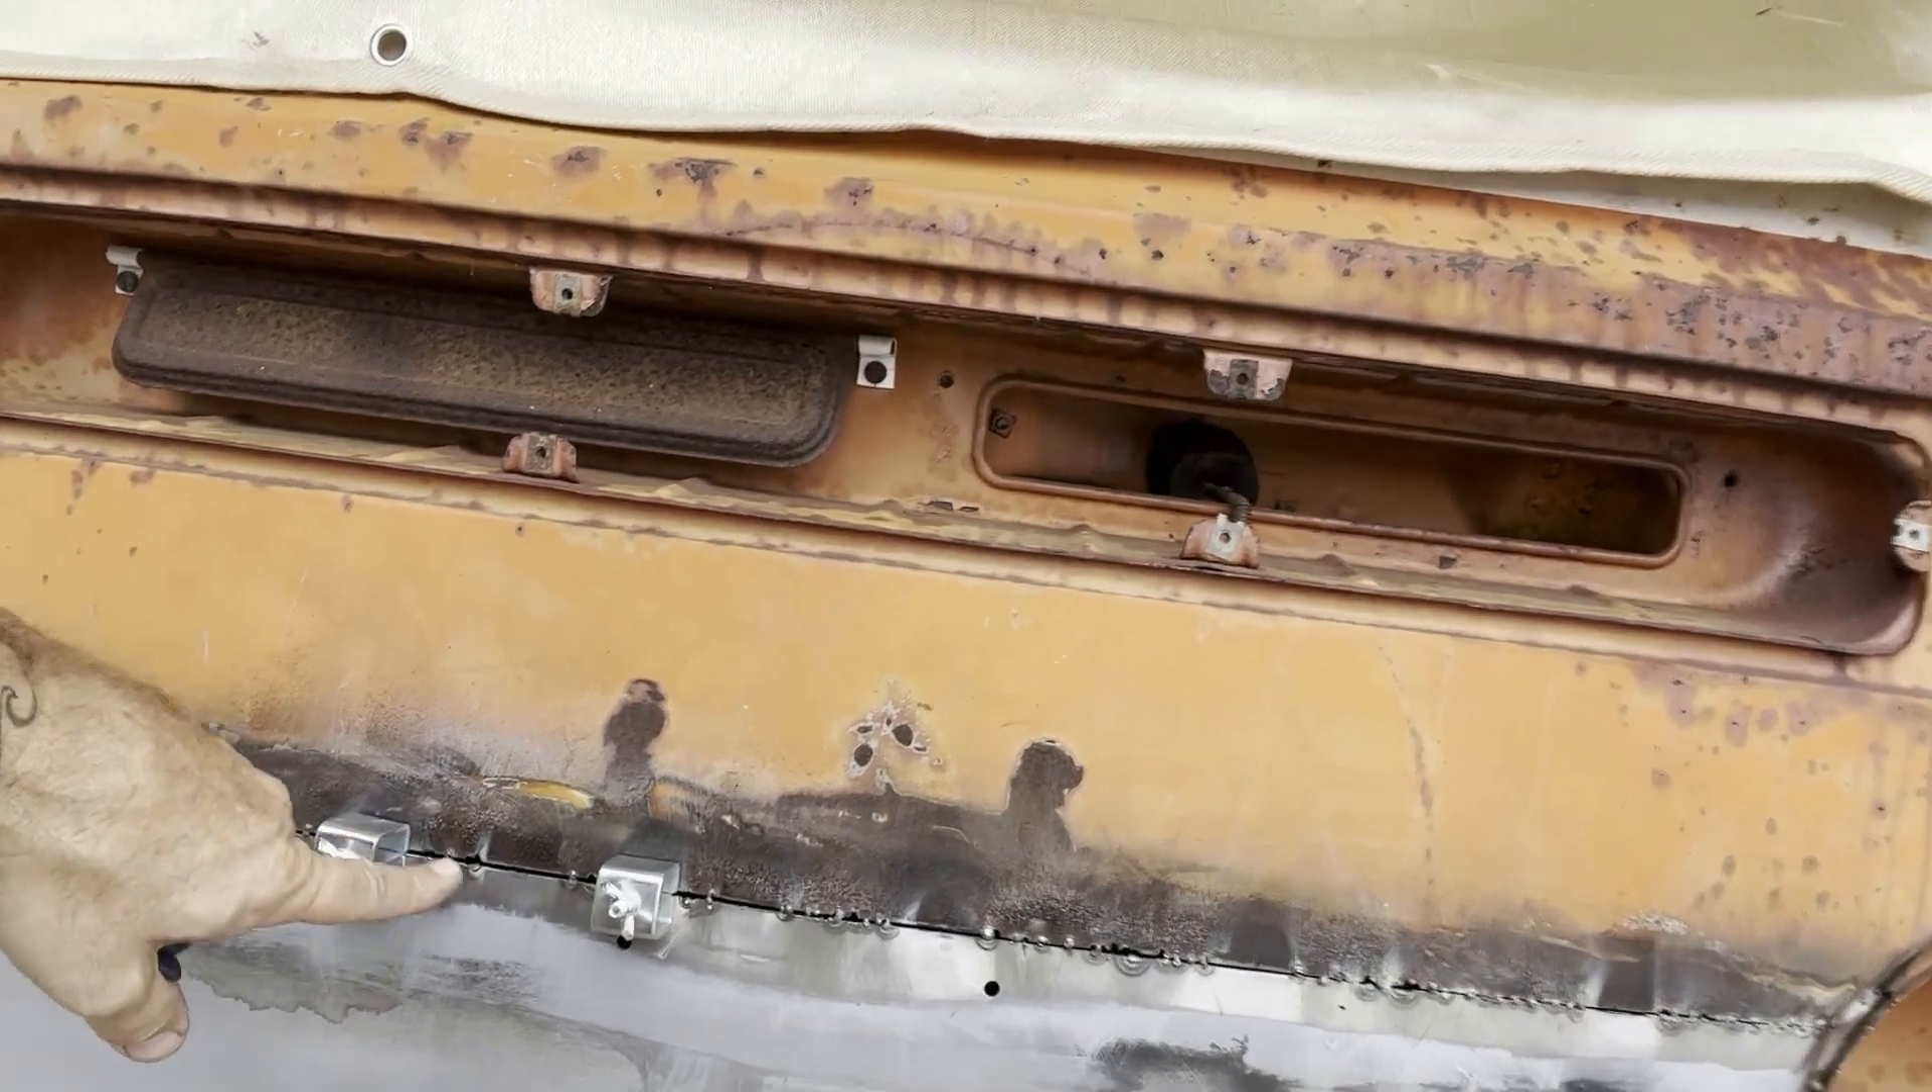And, I got some gaps. See here, it burns right through any effort to weld some of this metal.